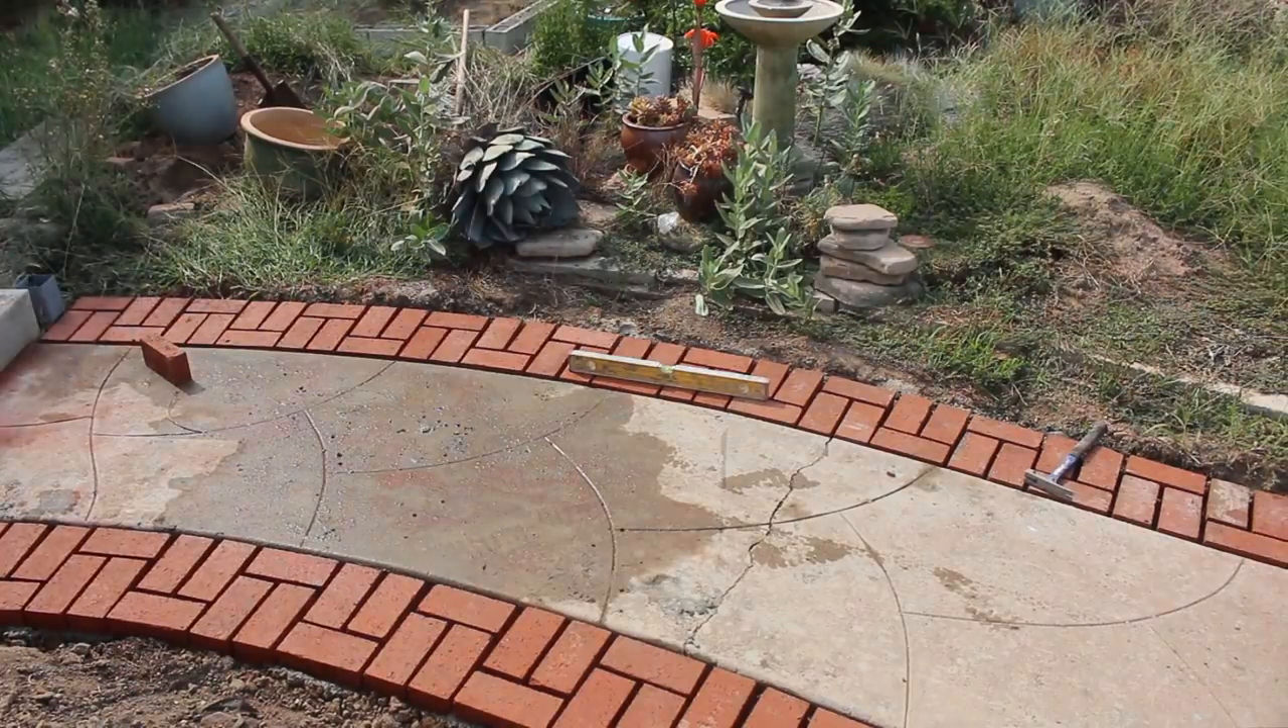And the joints look really well they're not really overly spaced and I was able to make that radius.